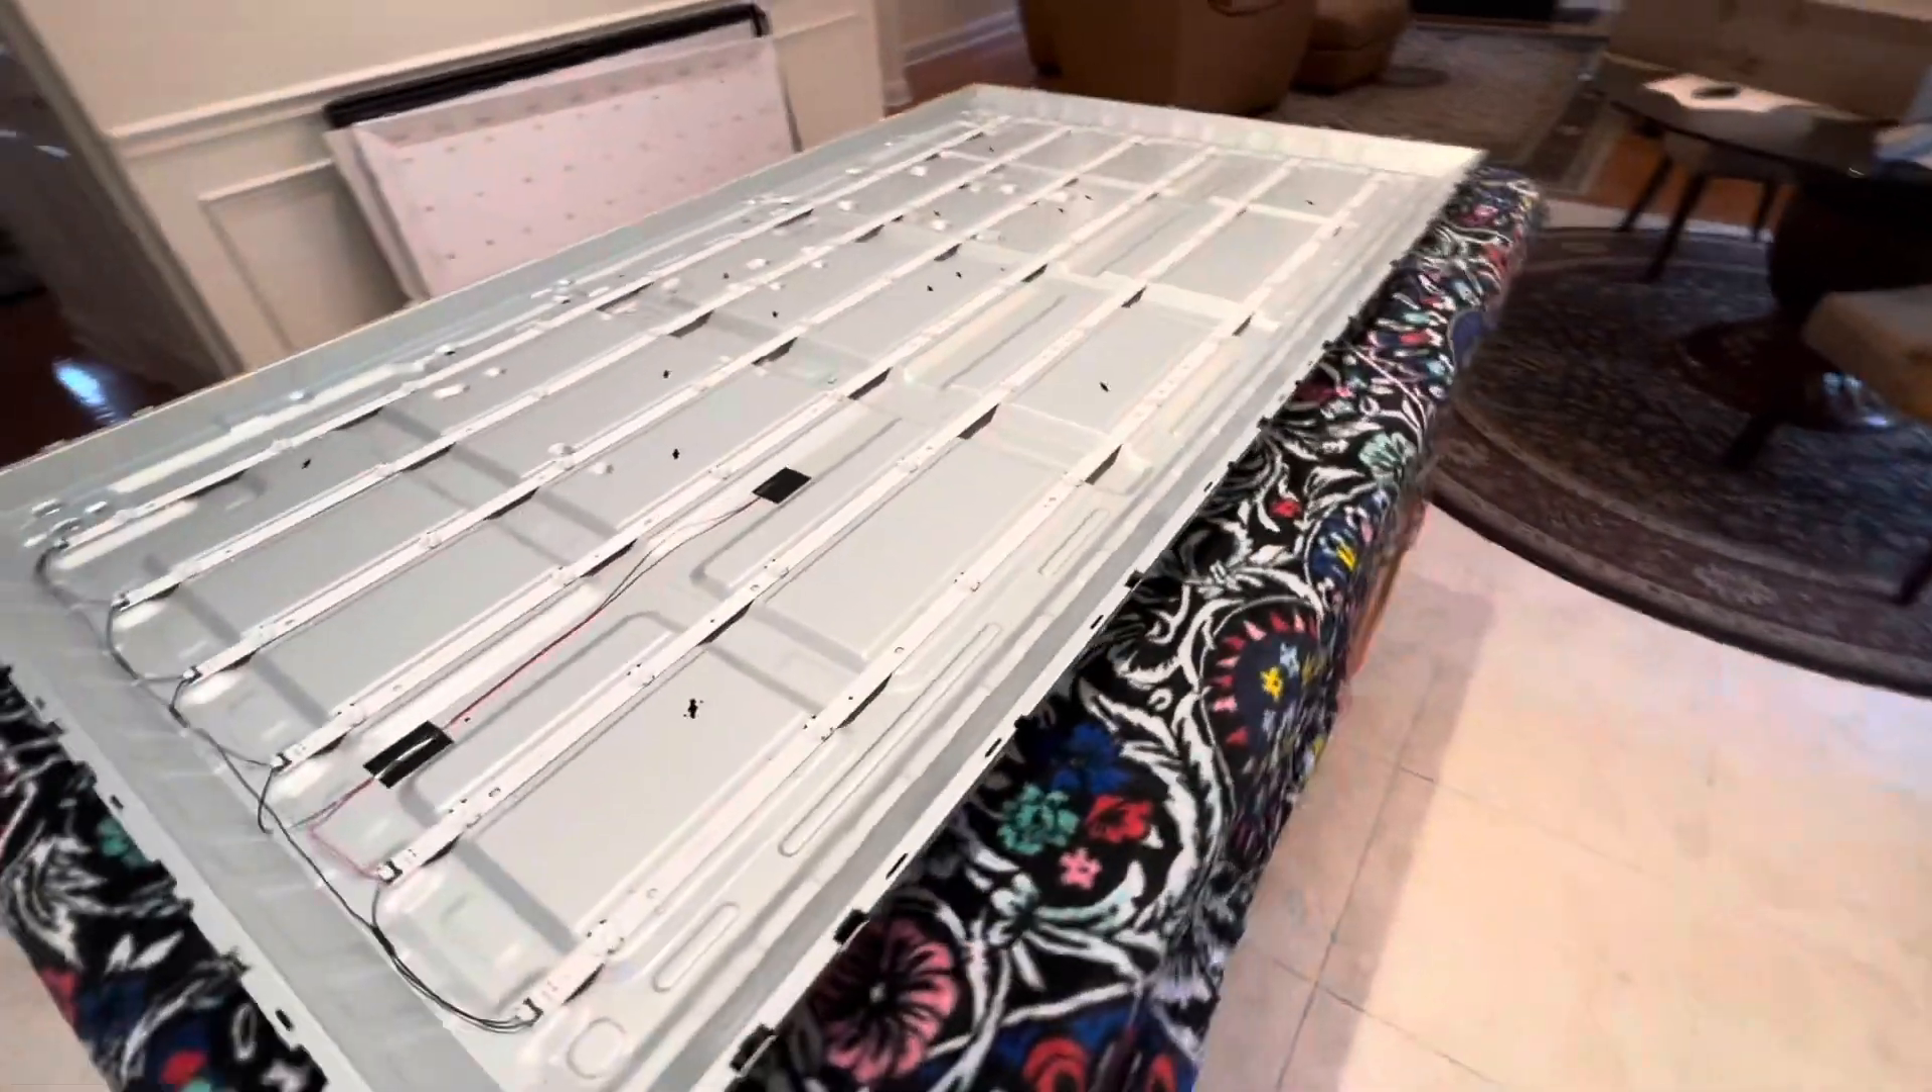Okay and now we have access to our all of our uh led lights and they only illuminate two colors white and blue.